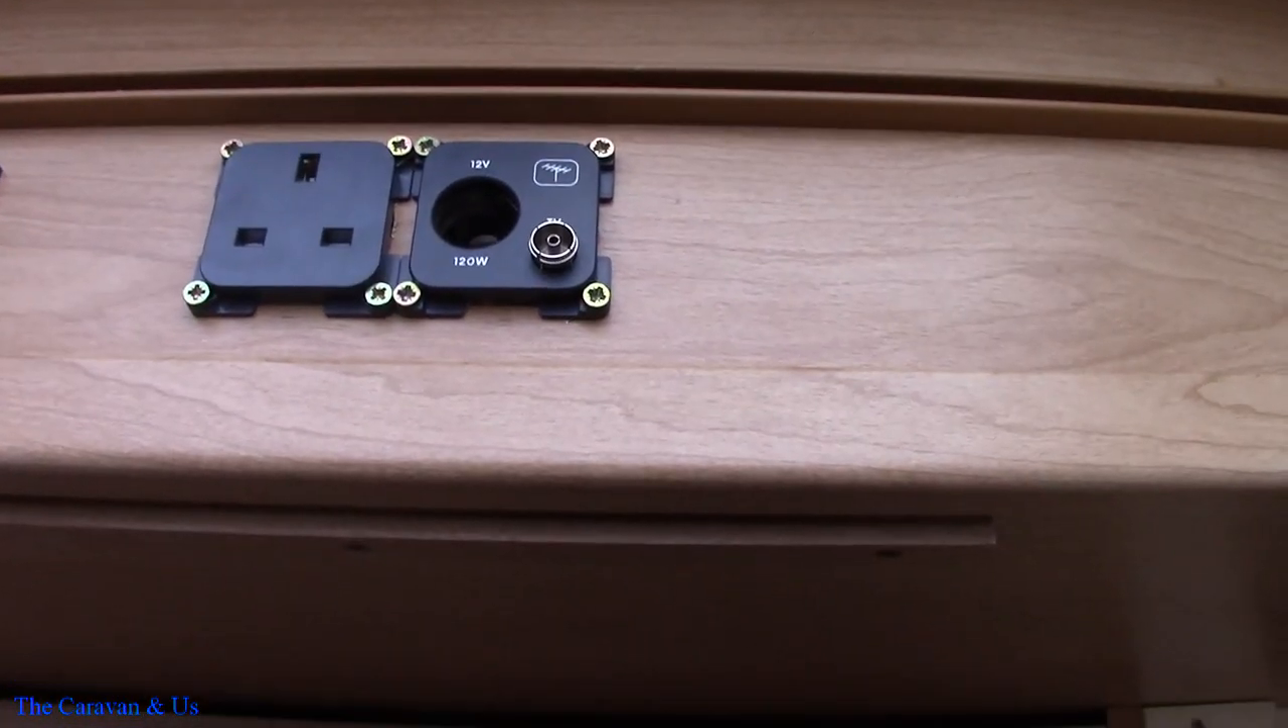So the sockets are in place.